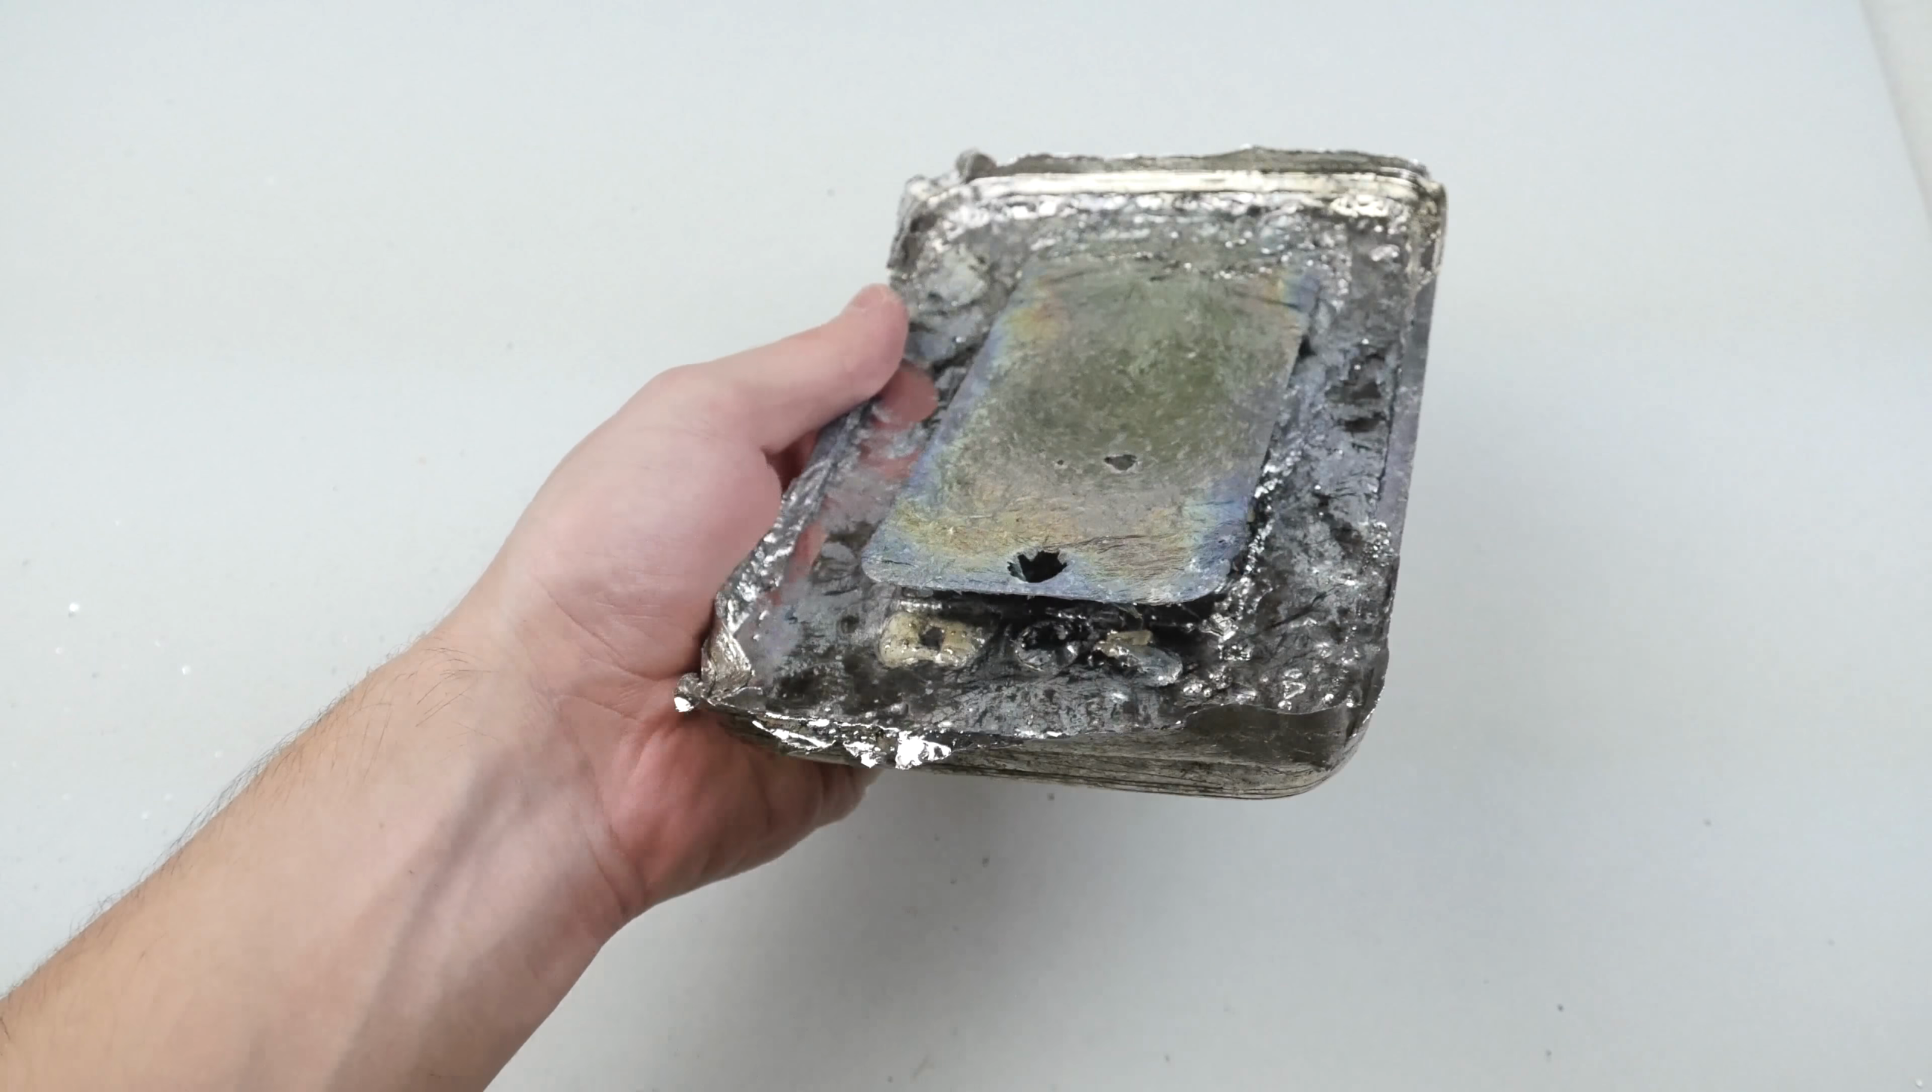I want to show you guys how this phone is just sticking out from the top.